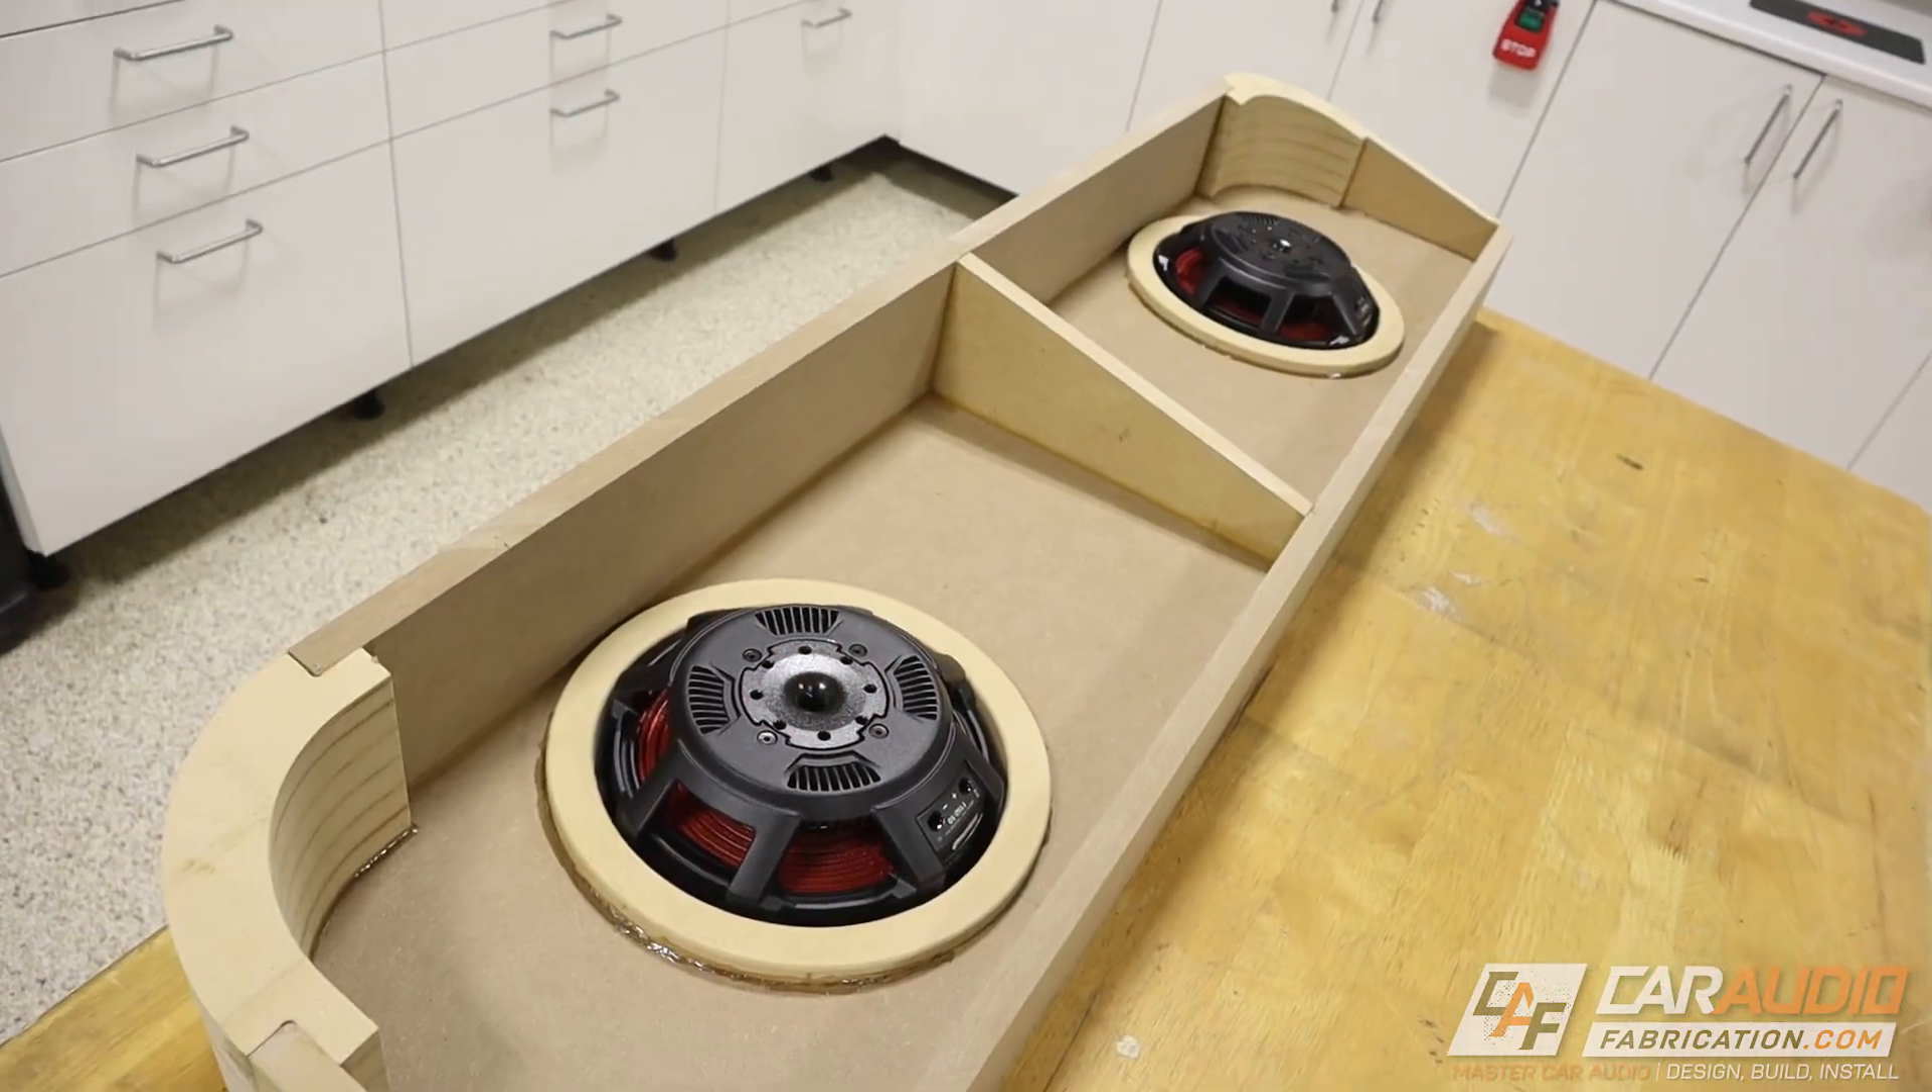So now that I have those rings in place I test mounted the subwoofers up underneath just to make sure everything is good to go.